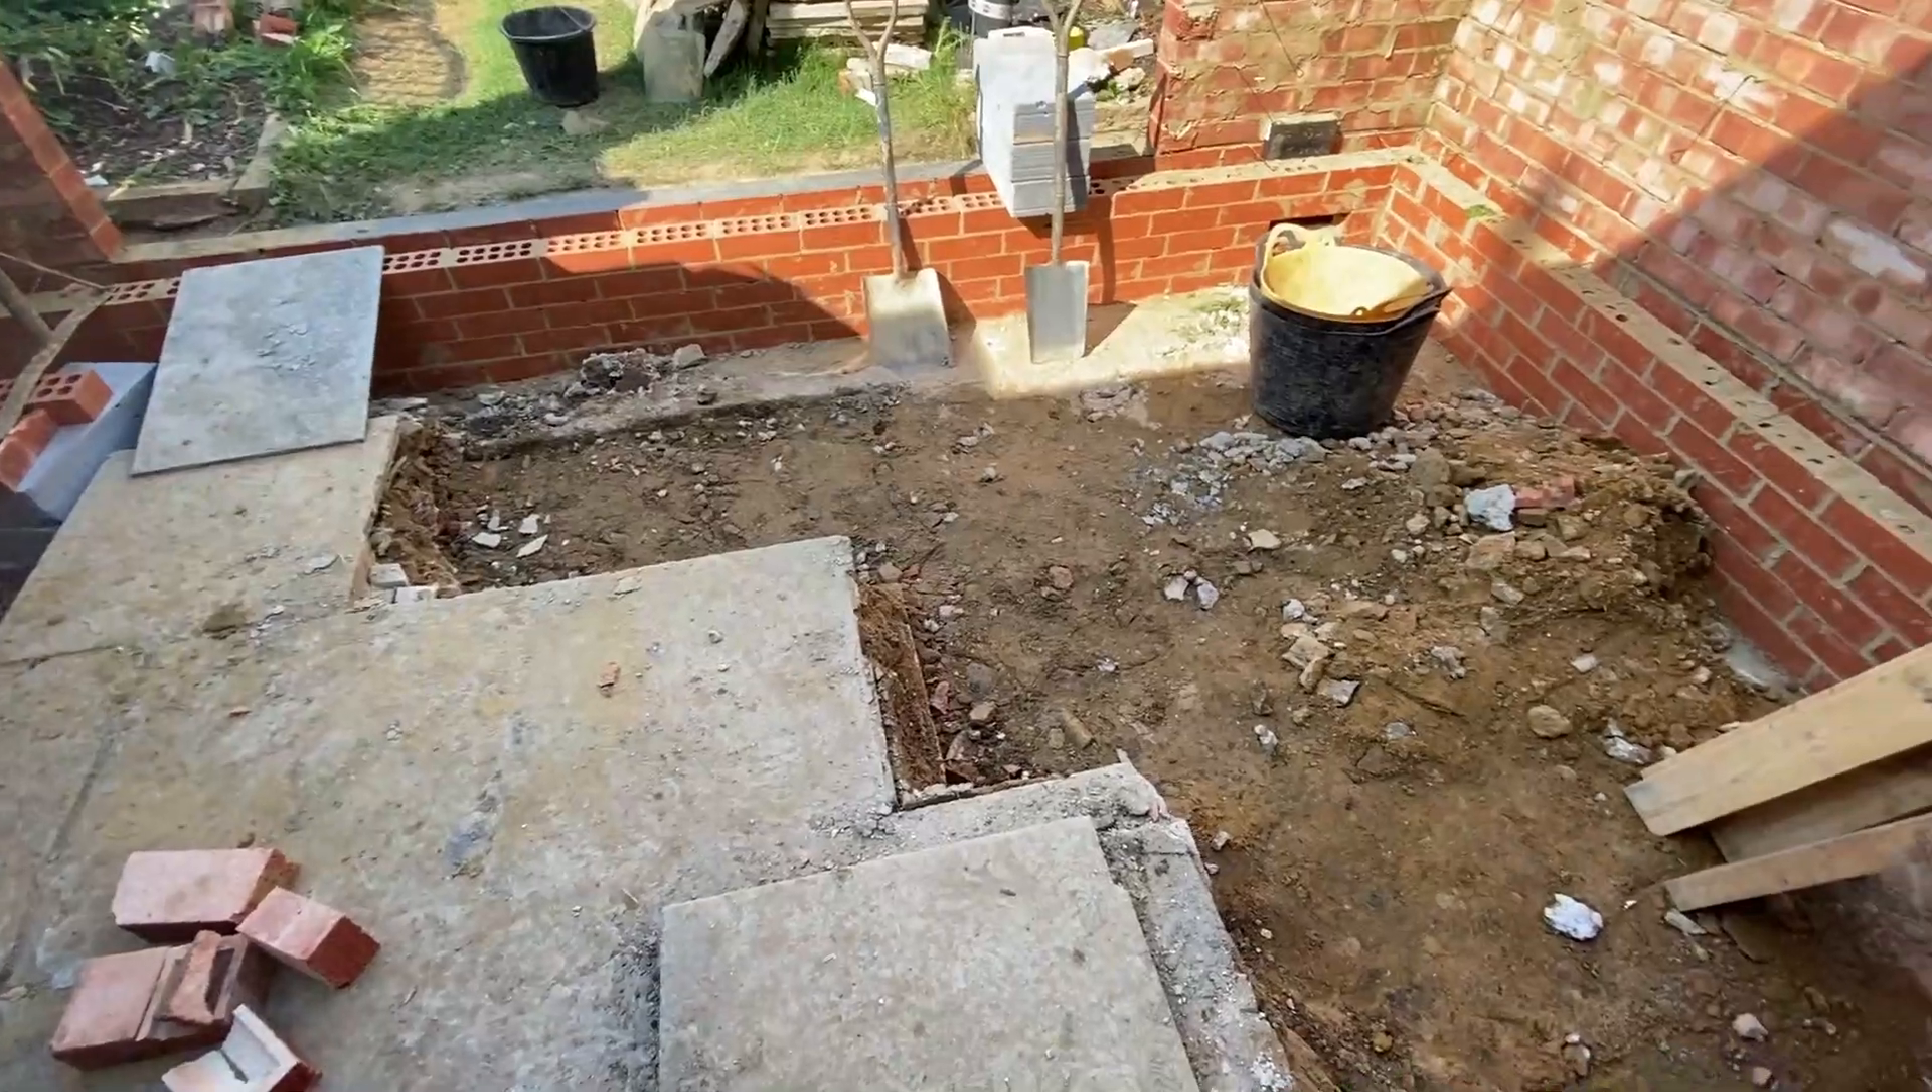You can see the patio that we've started taking out so it now looks like it's quite a deep cavity here.